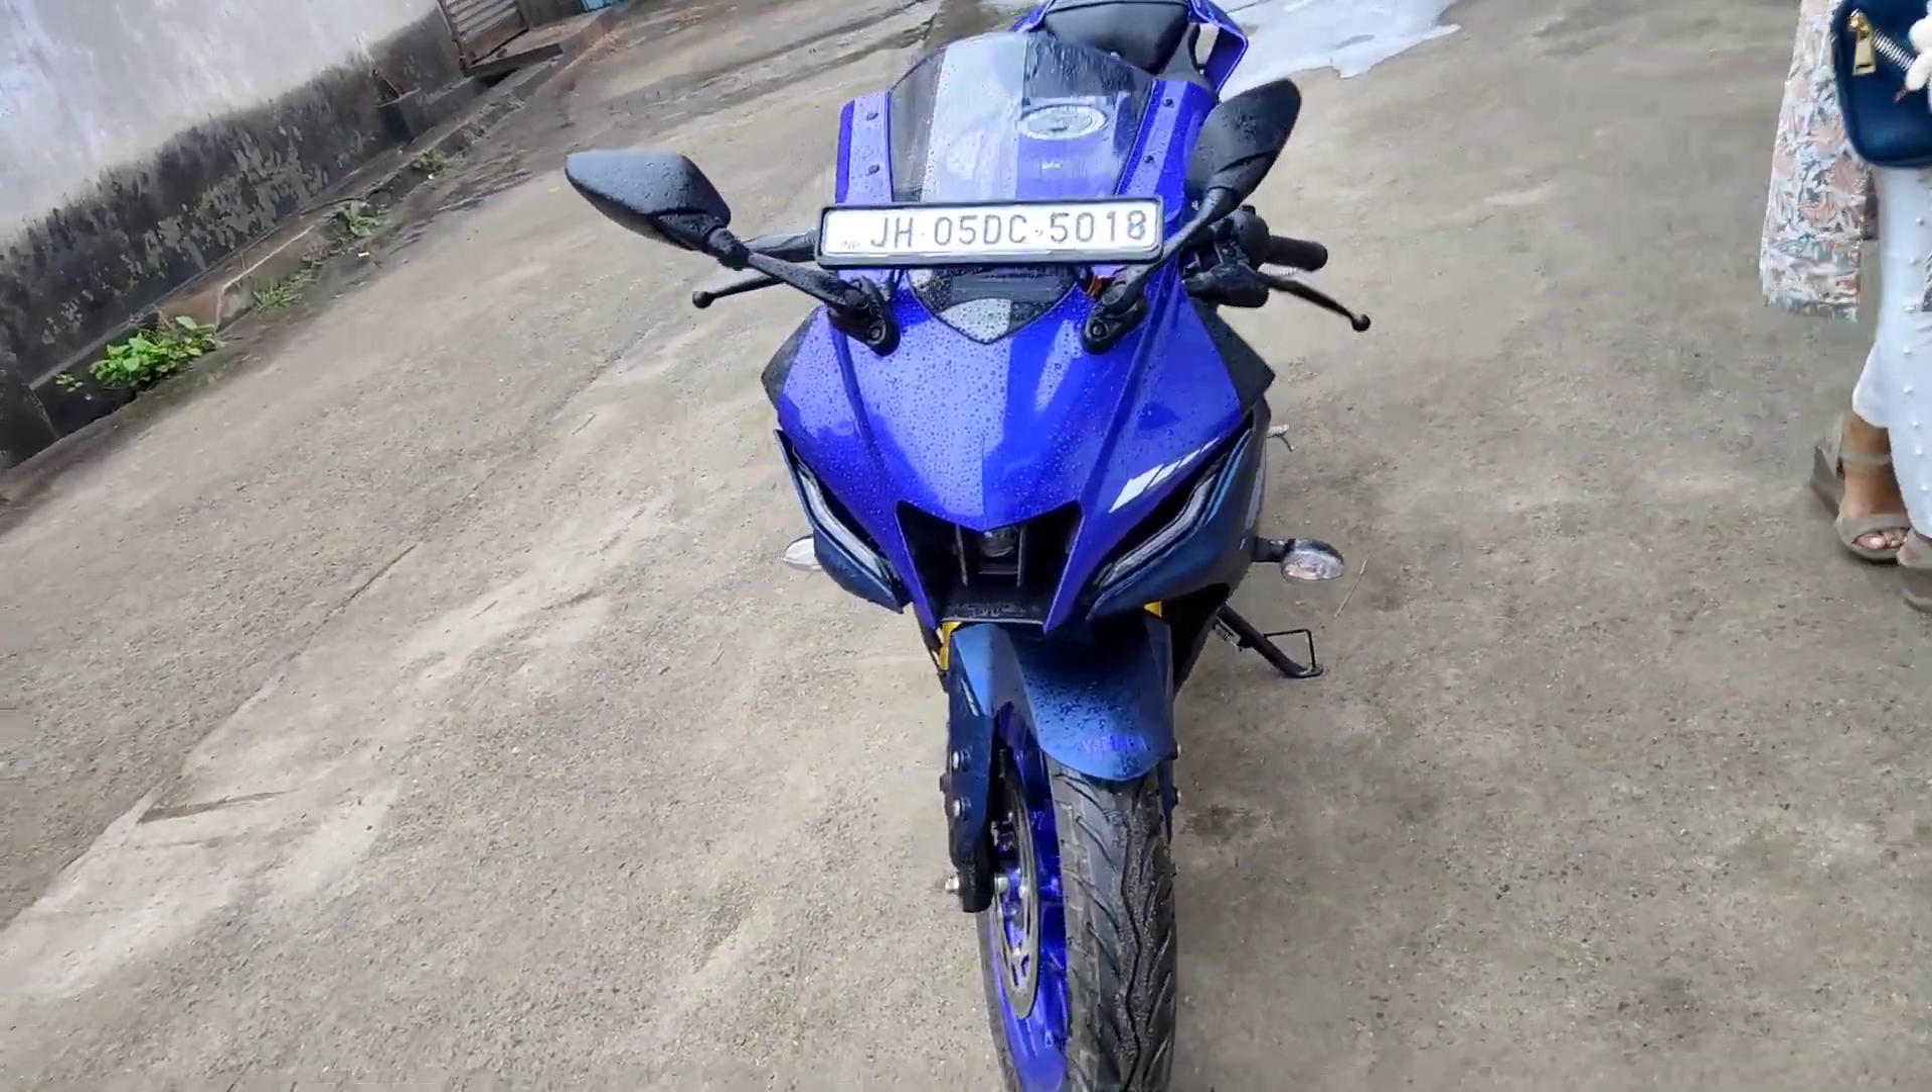तो गाइस फाइनली देख लो अपनी नंबर प्लेट लग गई है बाइक में।